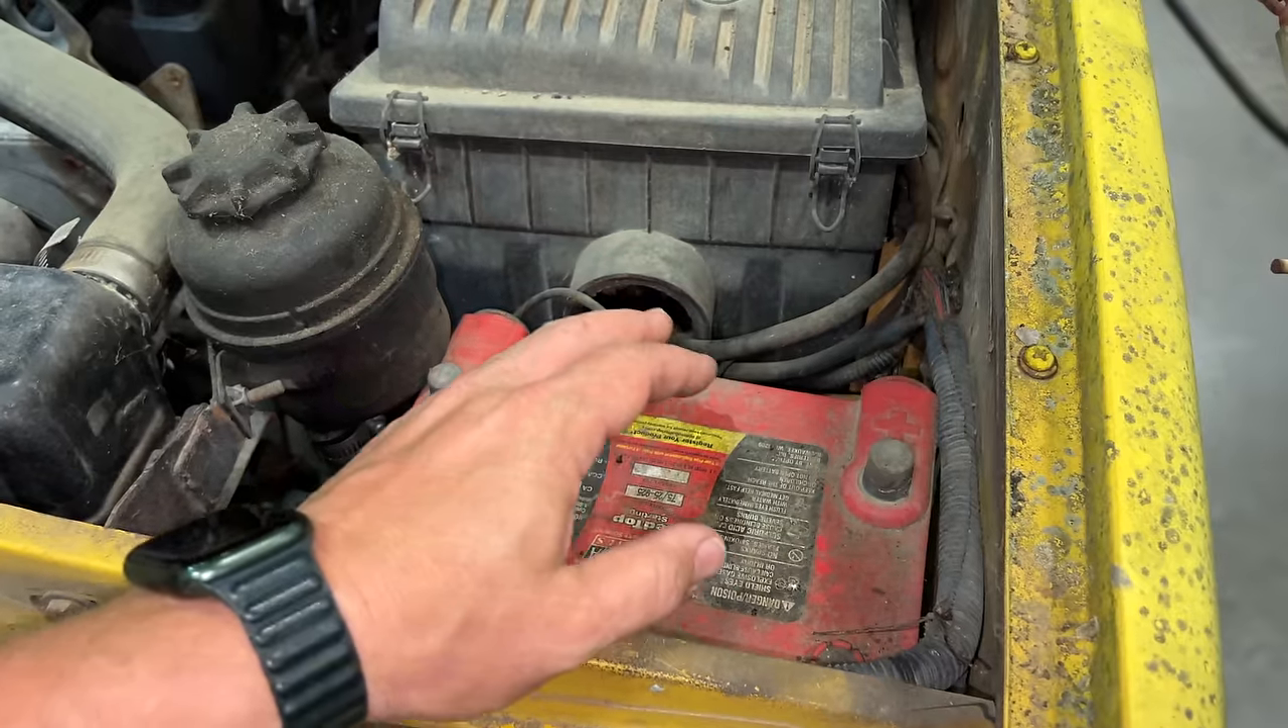Looks like this battery is not connected at all.